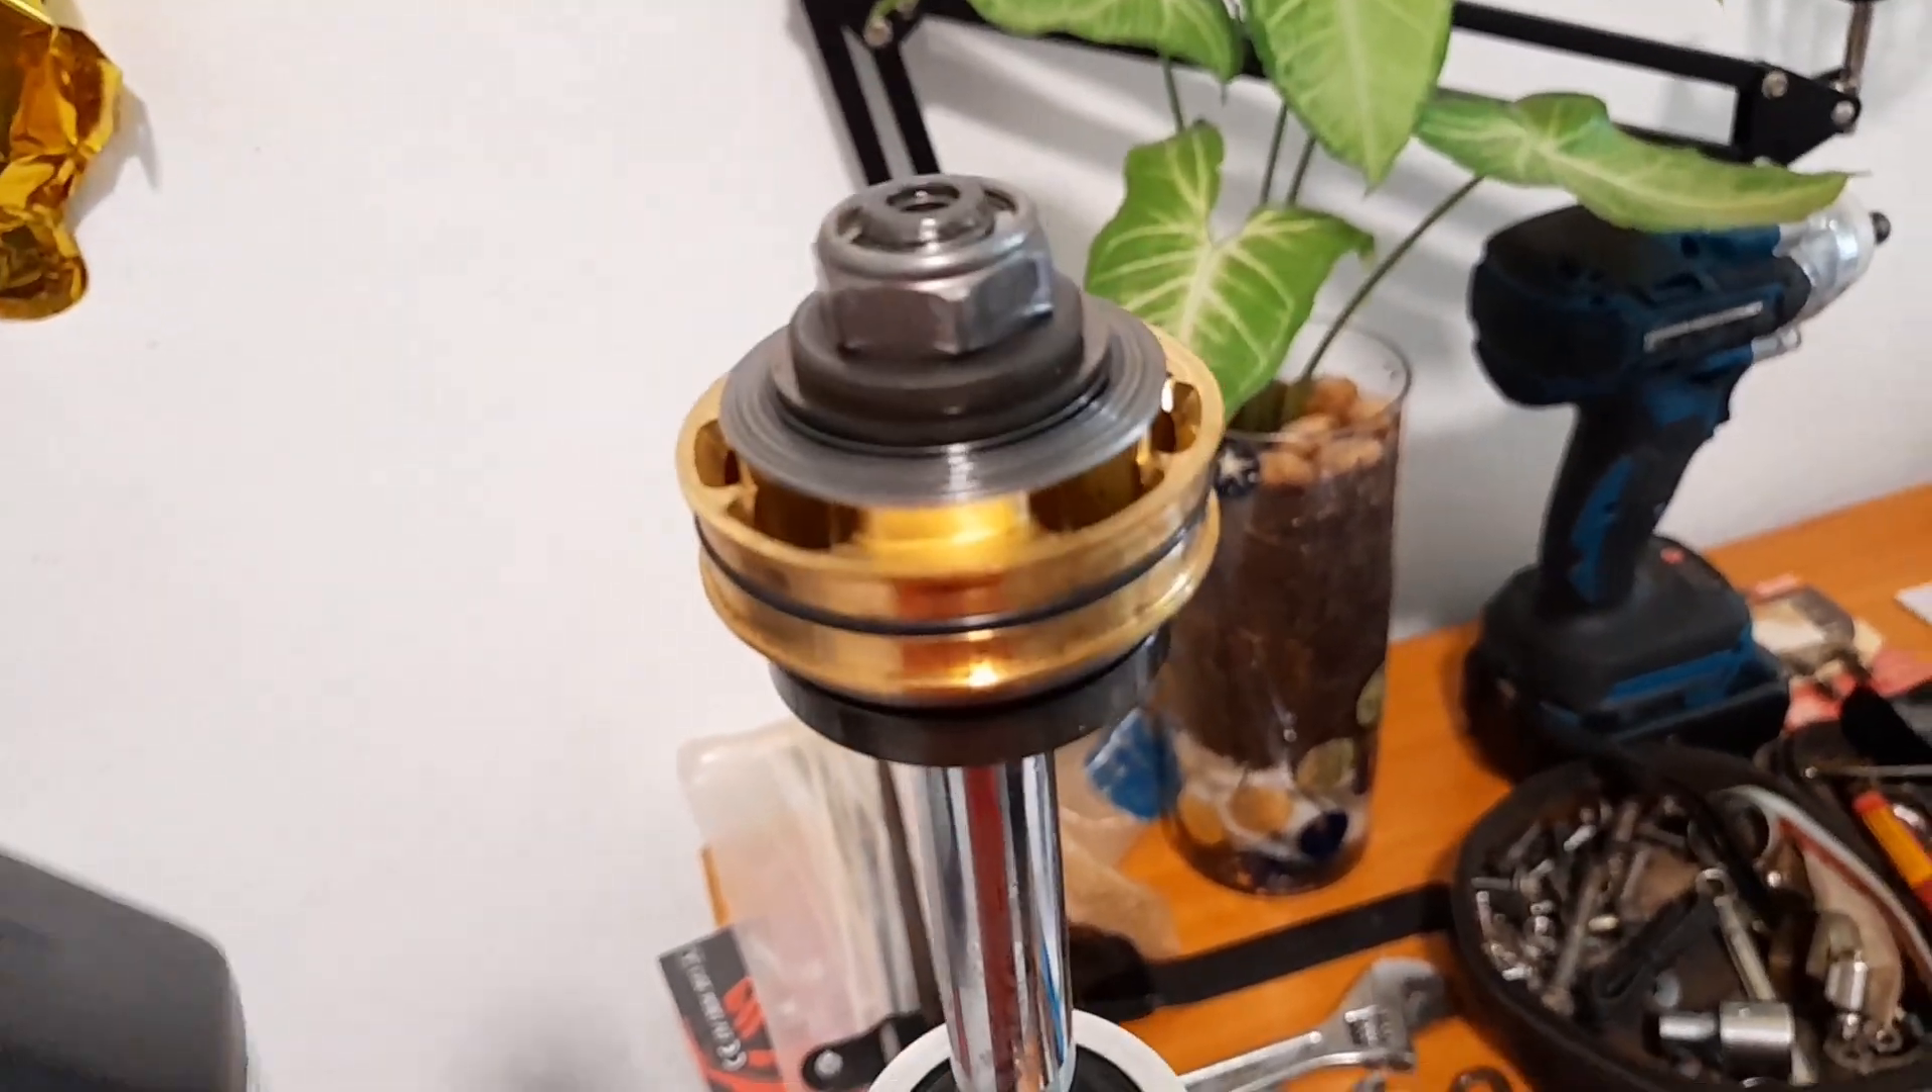So now we got the new valve stack and the gold valve installed on the rear suspension shock.